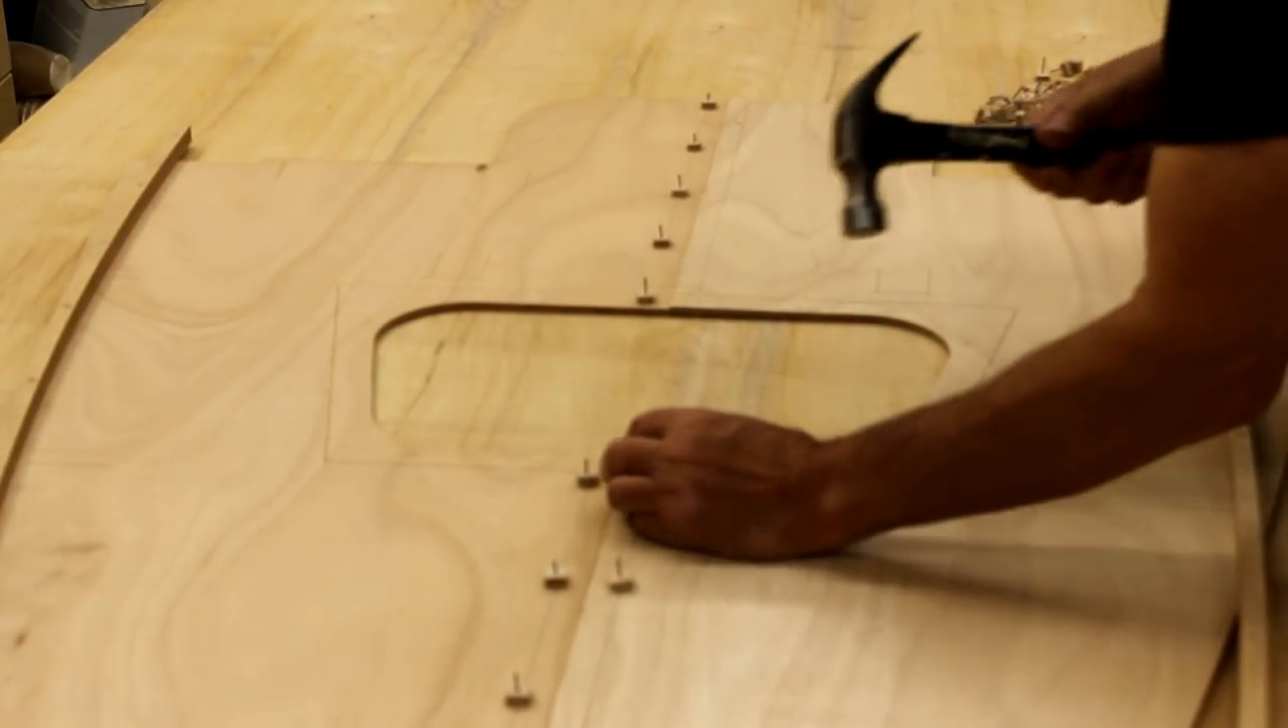I'm not driving the nails all the way in.